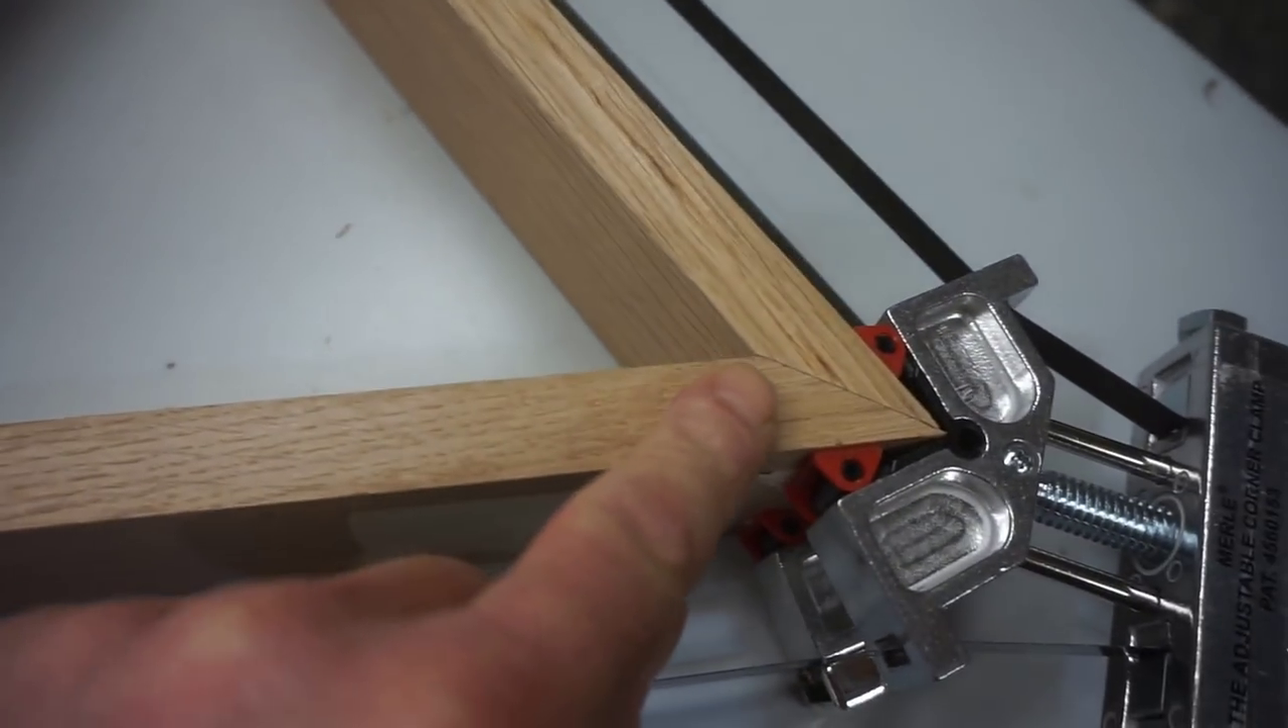And with that second clamp on, I'll go handheld here so you can see how tight the miters fit in this dry fit. And that's plenty good for the glue up.